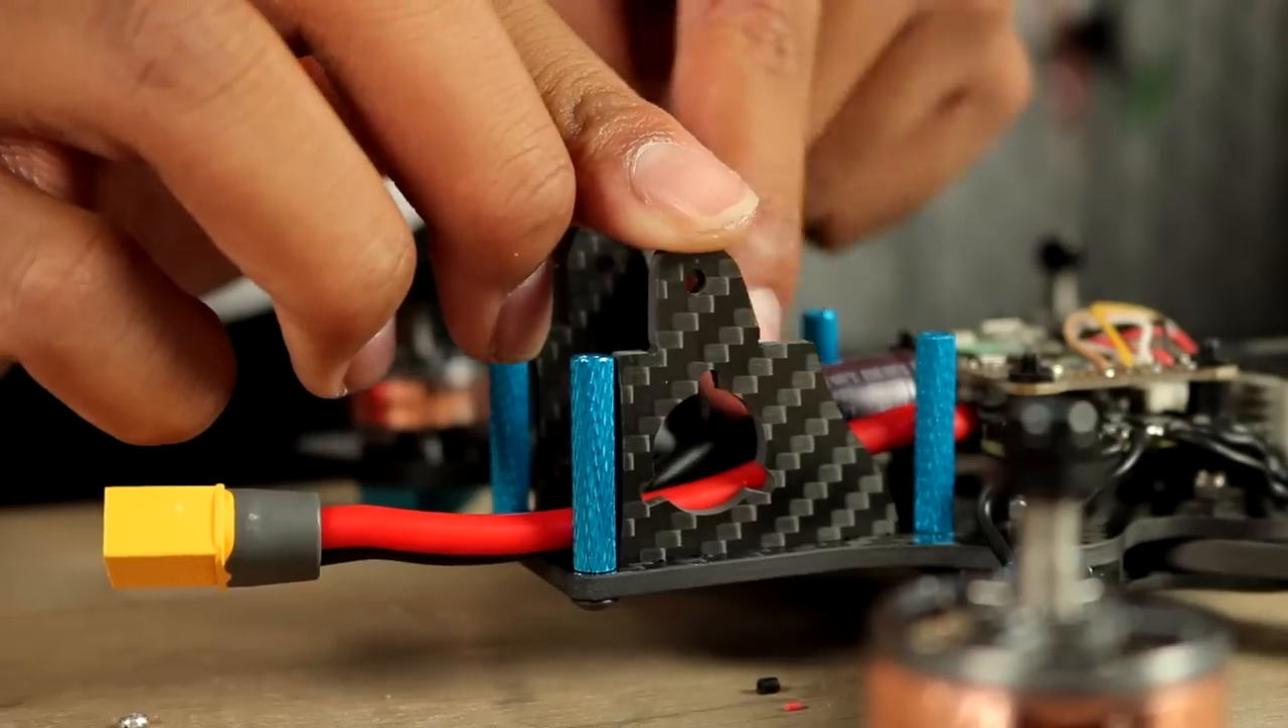So we got the standoffs on.